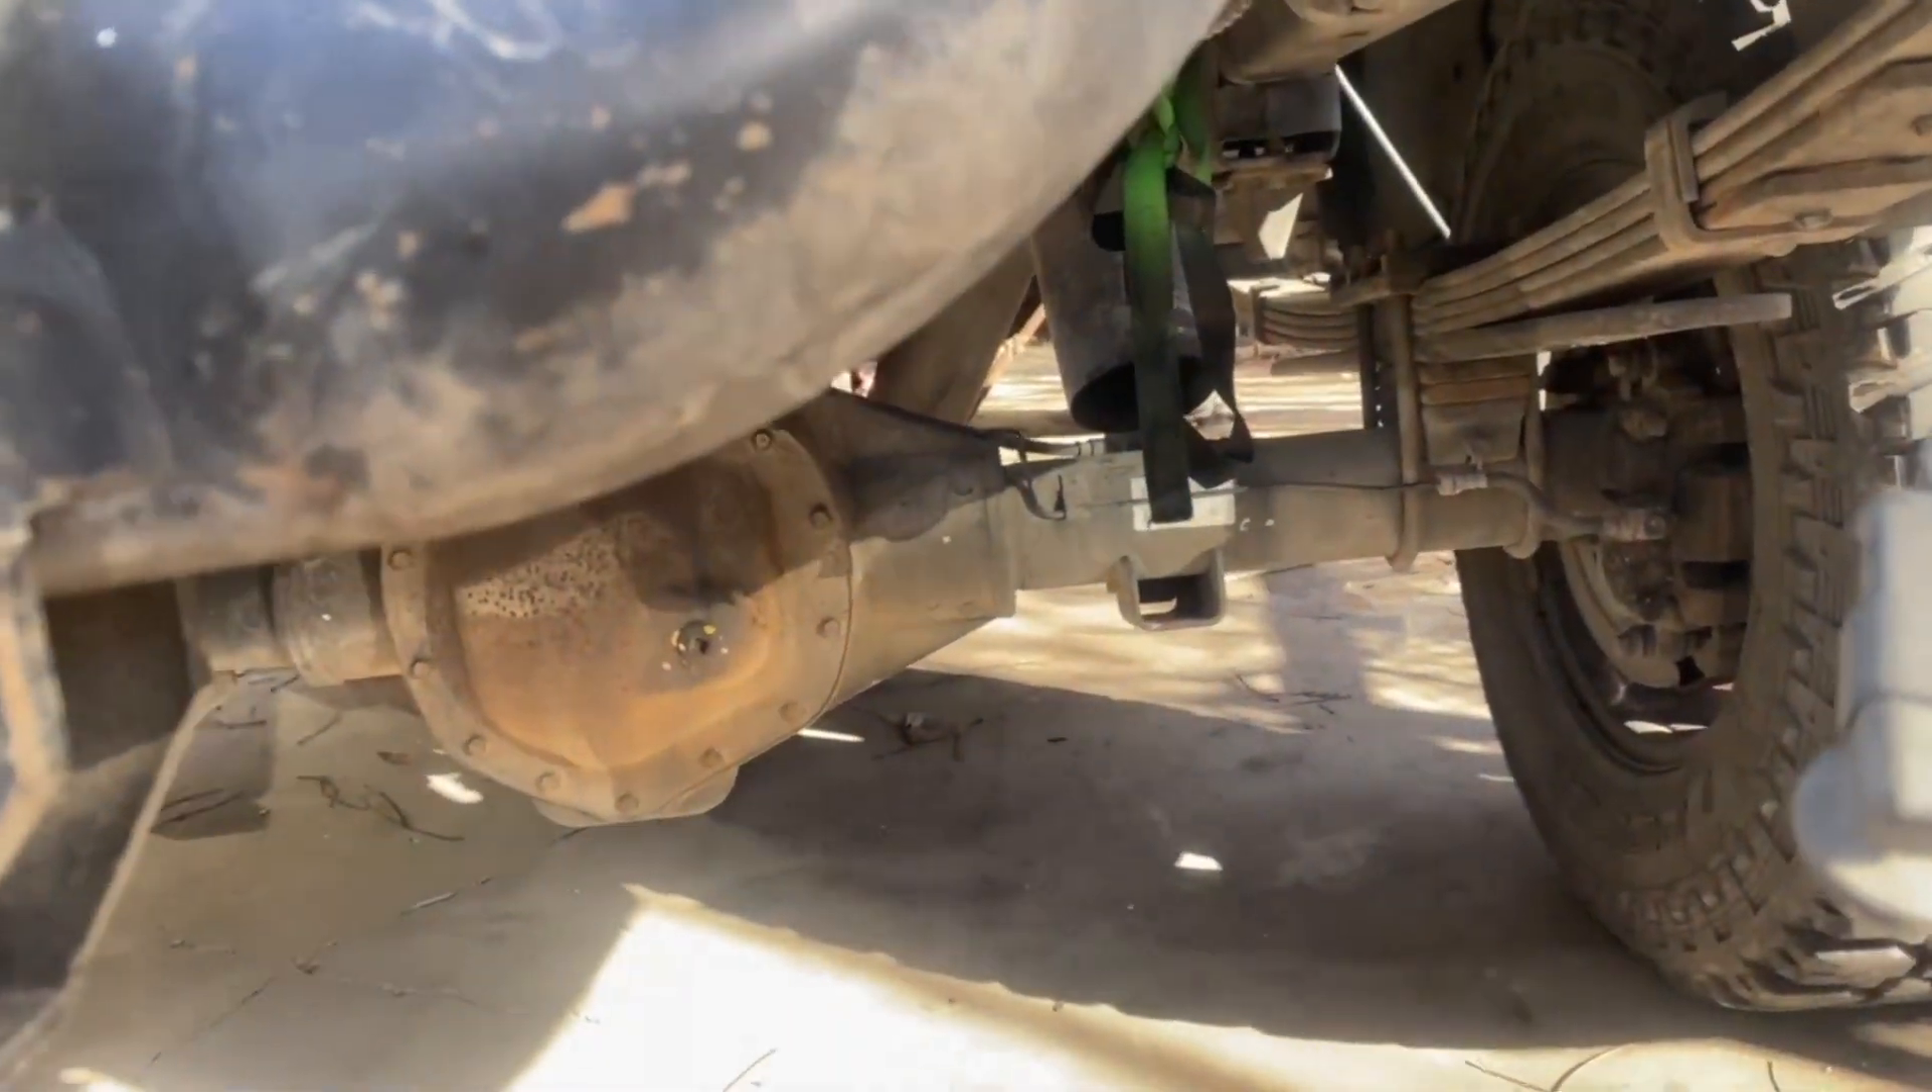The previous owner put these green straps I have no idea why I just haven't gotten to take it off yet.